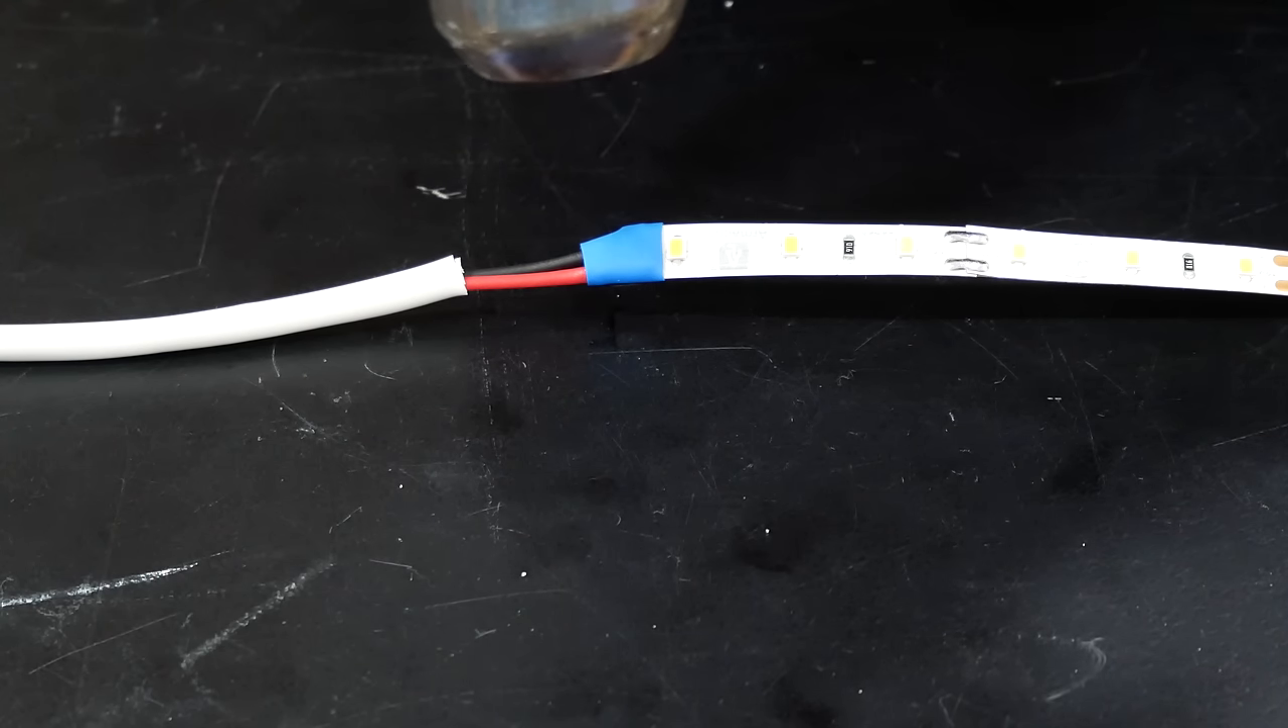I slid the piece of heat shrink tubing over the connection and heated it up with a heat gun to shrink it and protect the connections.